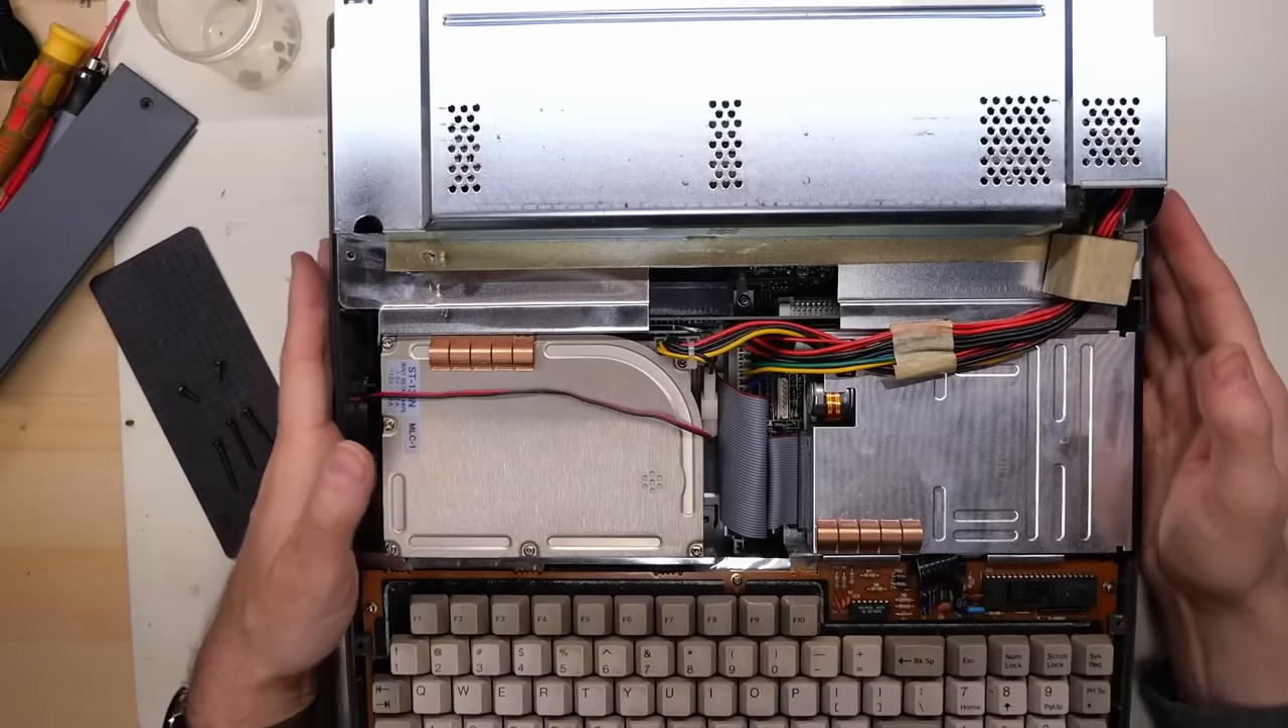There we have it the lid has been removed.